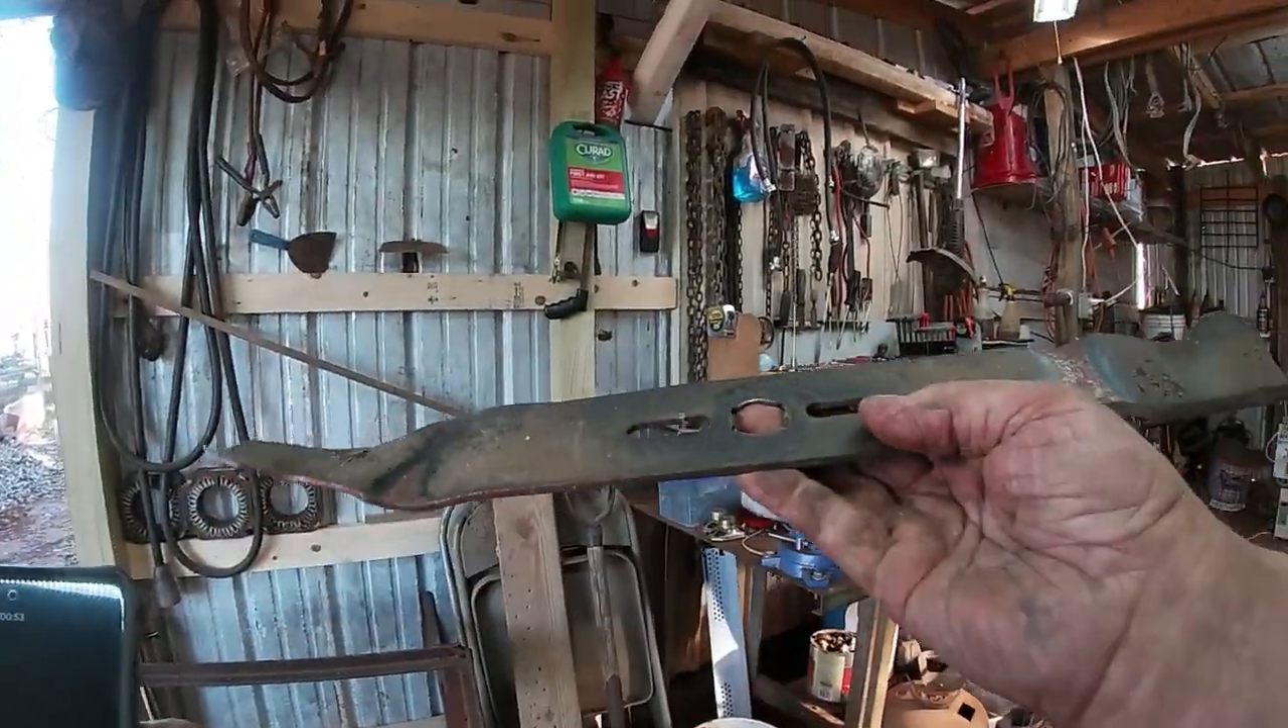Okay so I got the blade off set it over here.